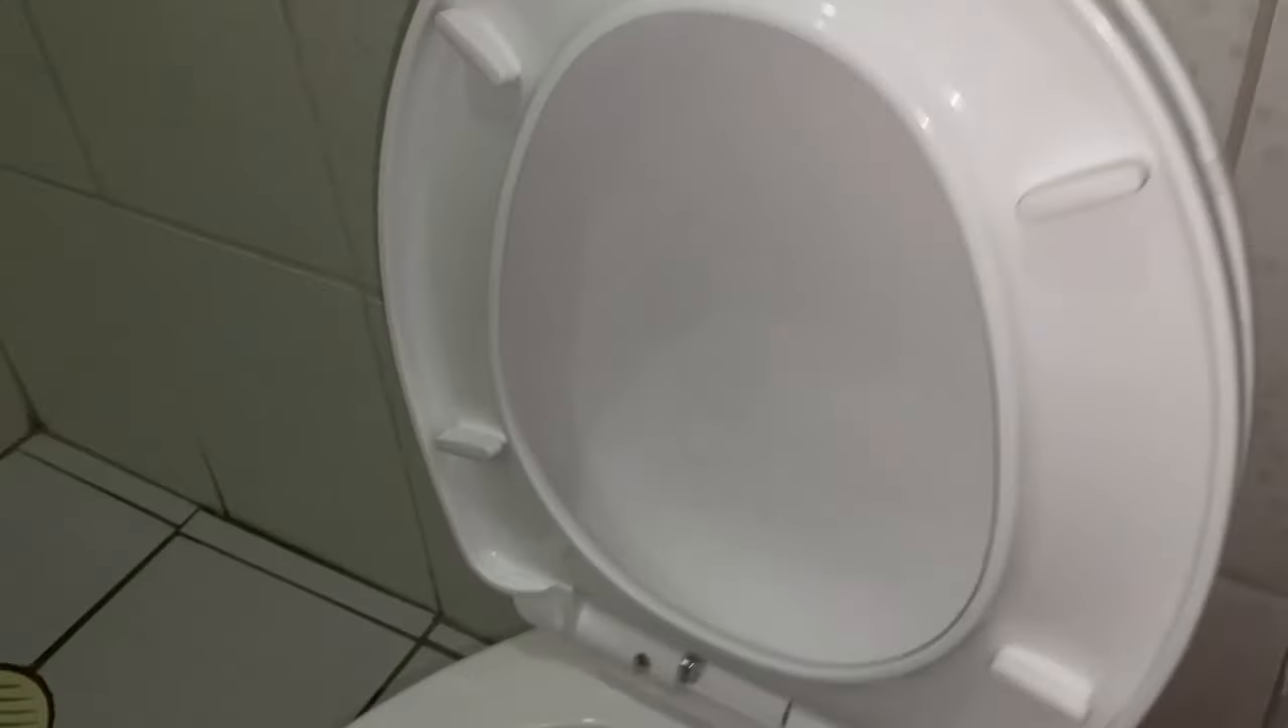Pronto. Instalado a tampa de vaso sanitário Senze.